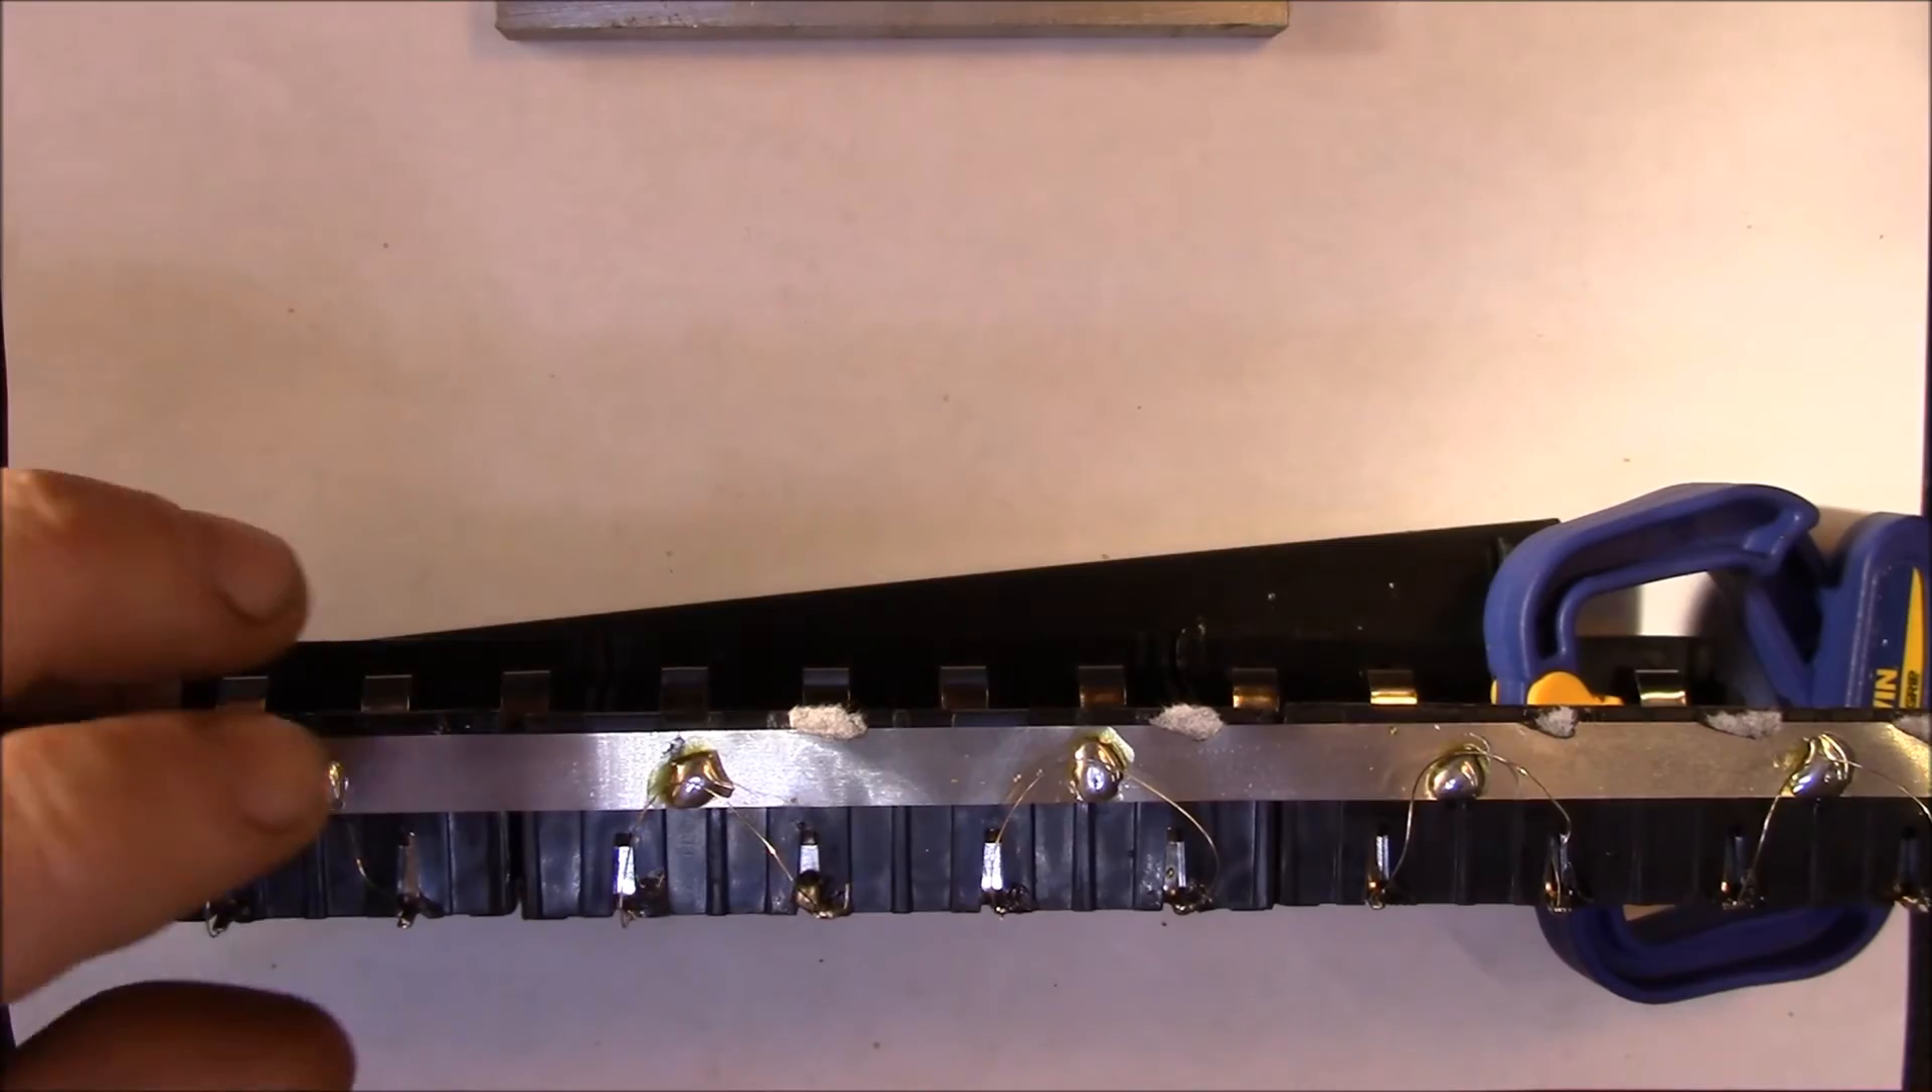I tinned and soldered little loops of fuse wire onto the positive terminals here.